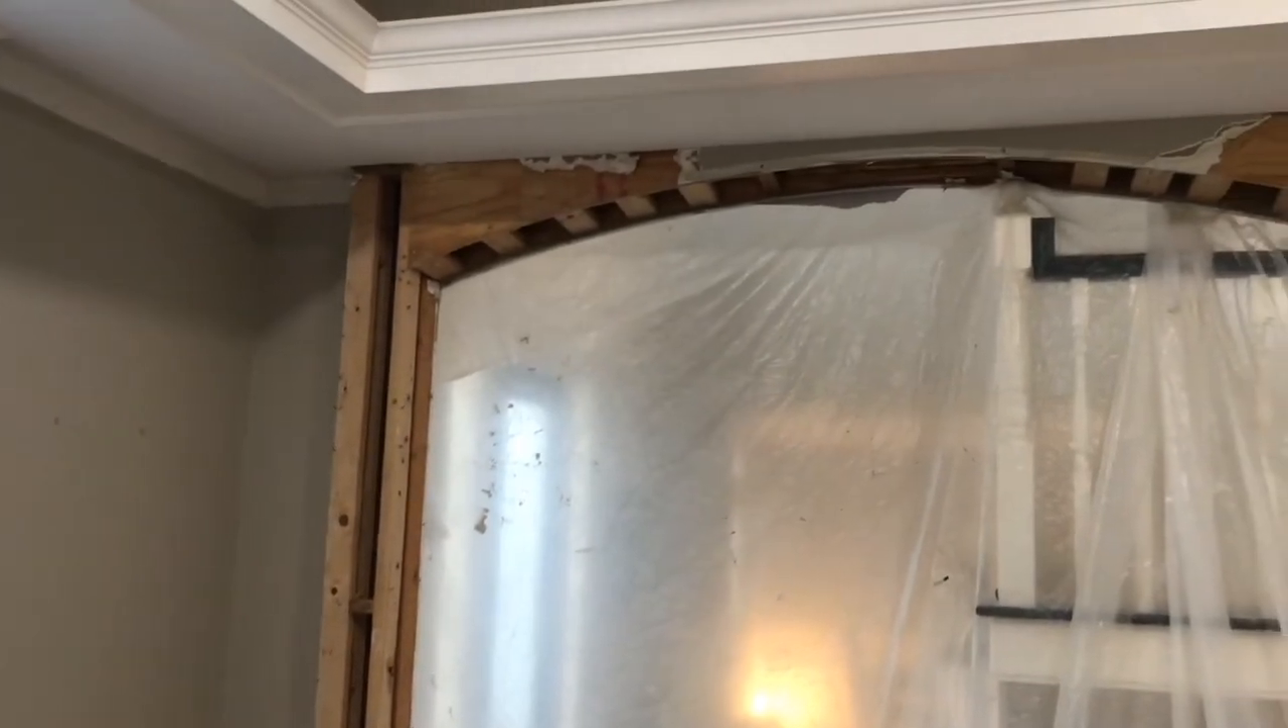Okay guys so I have removed most of the drywall so I can get to the framing of this arch.